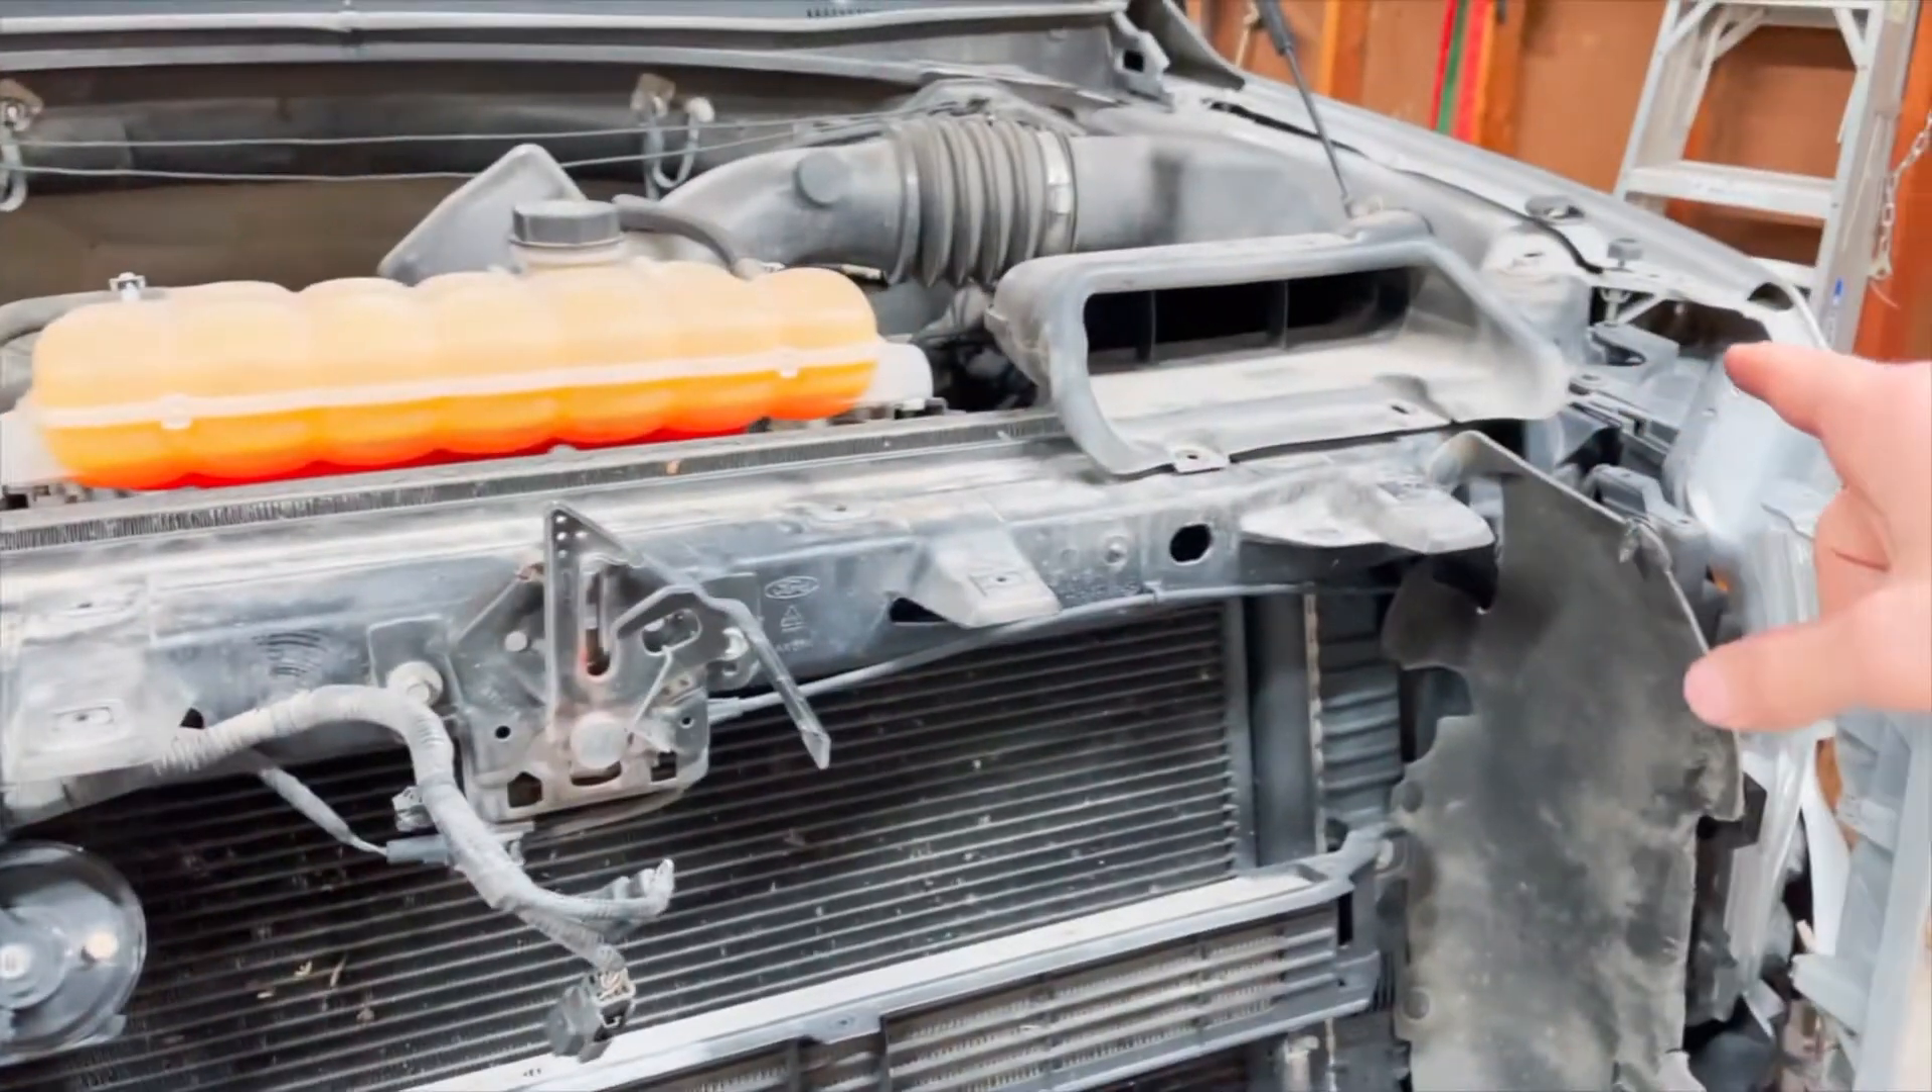All right so now we got the grill off of there.